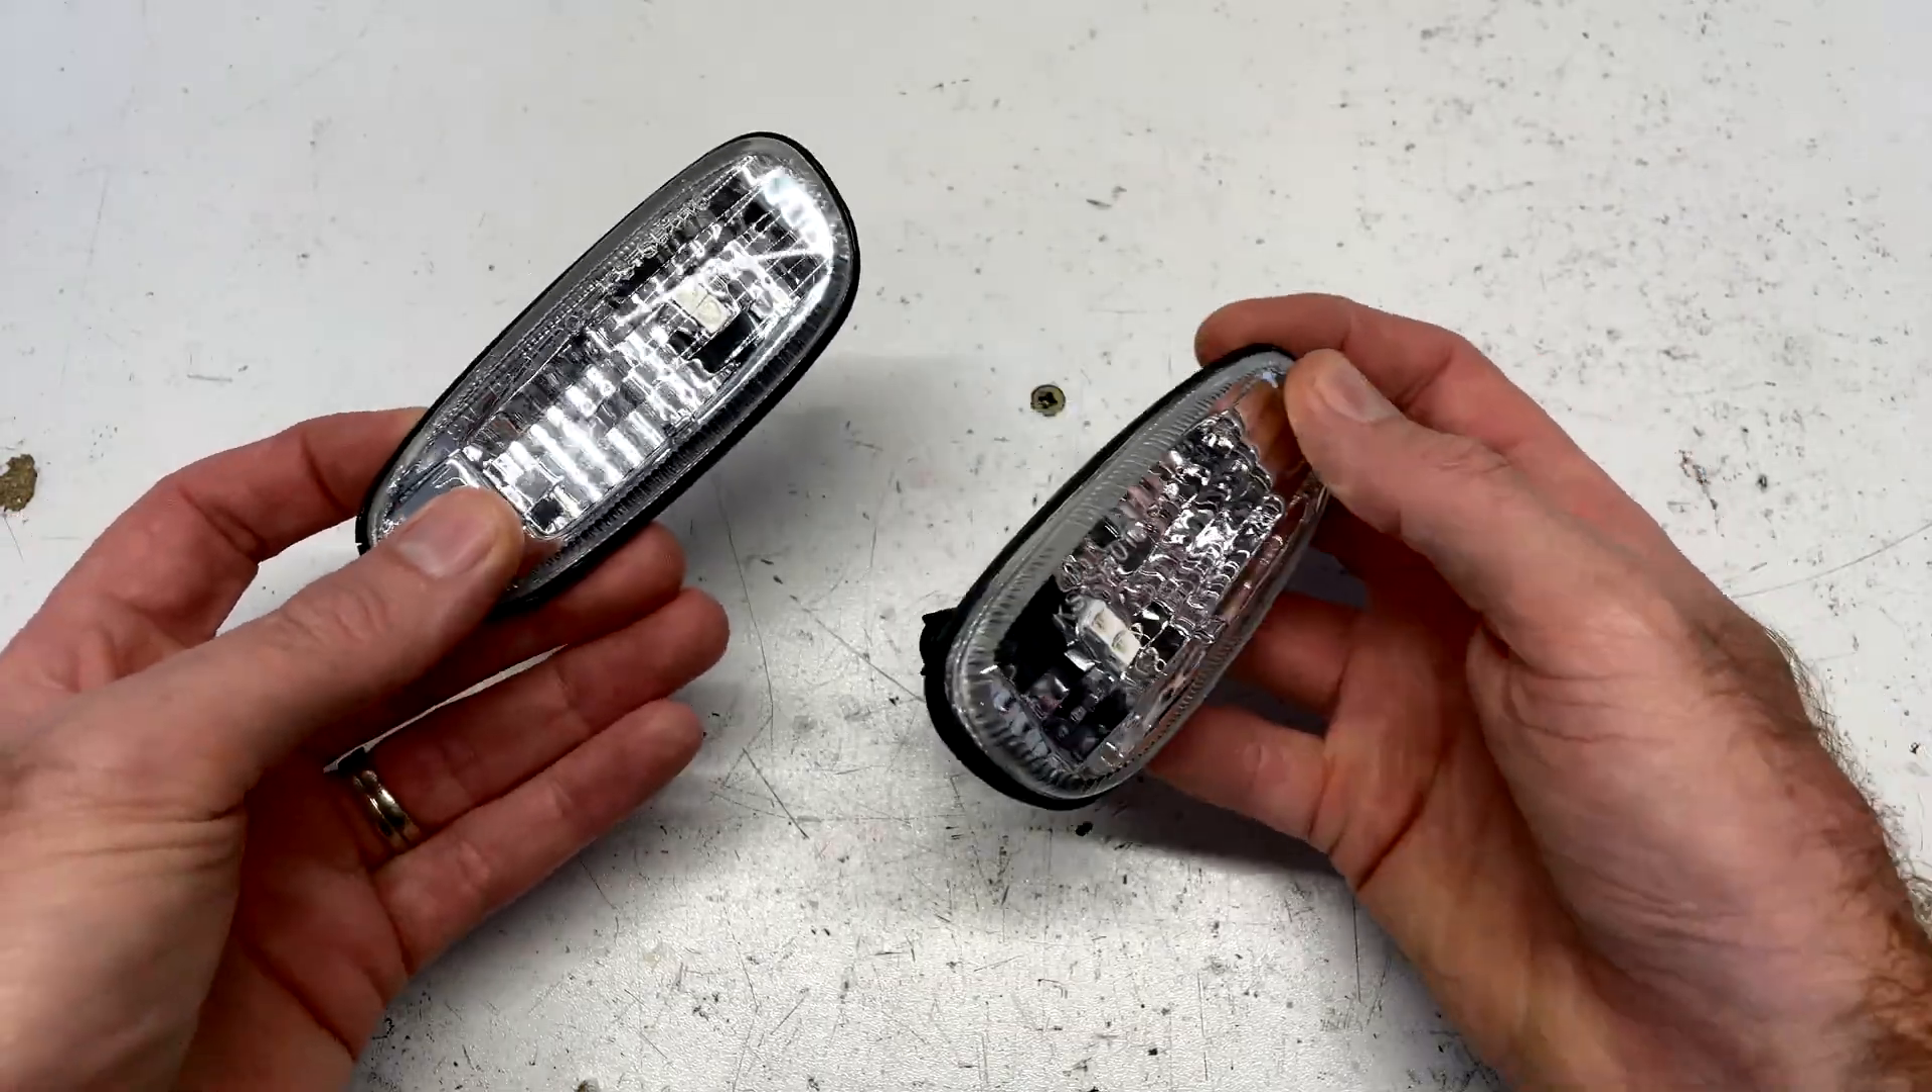All right guys so here's our two lamps removed from the car and I'll just get a nice soft rag so we're not going to scratch them all up.